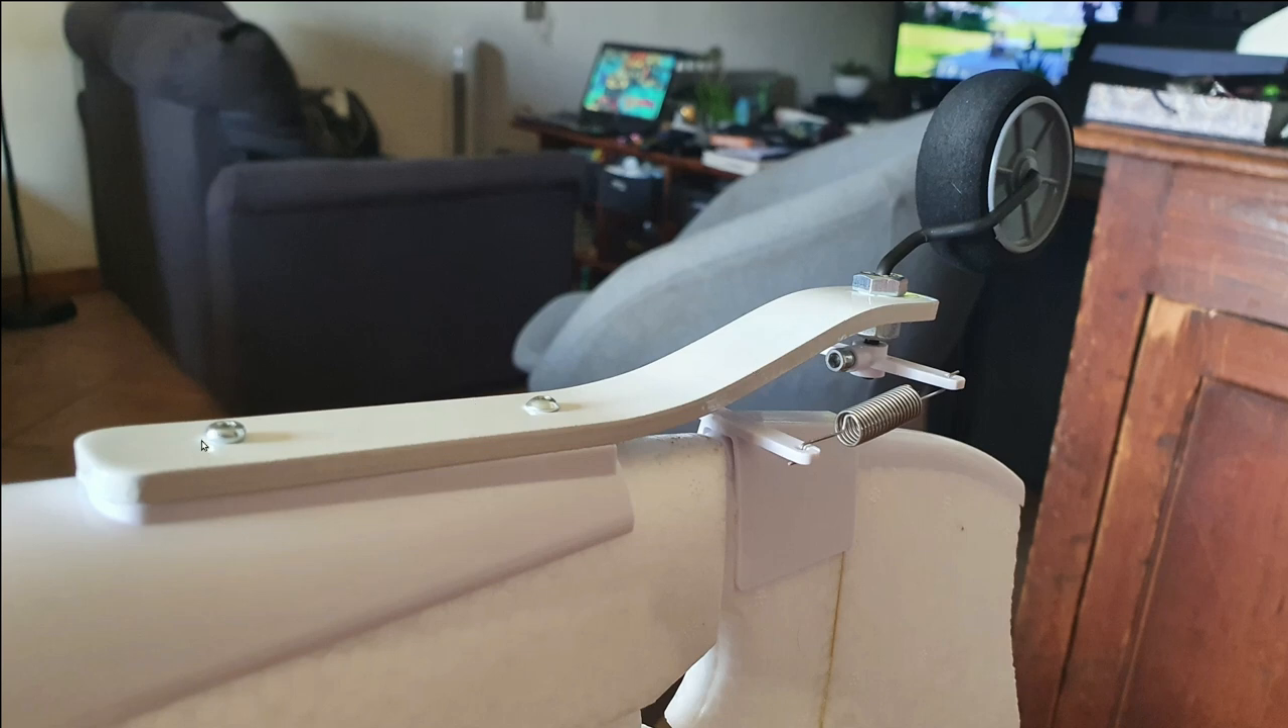Donc, on a fixé, vous voyez, cette plaque avec les deux petites vis.